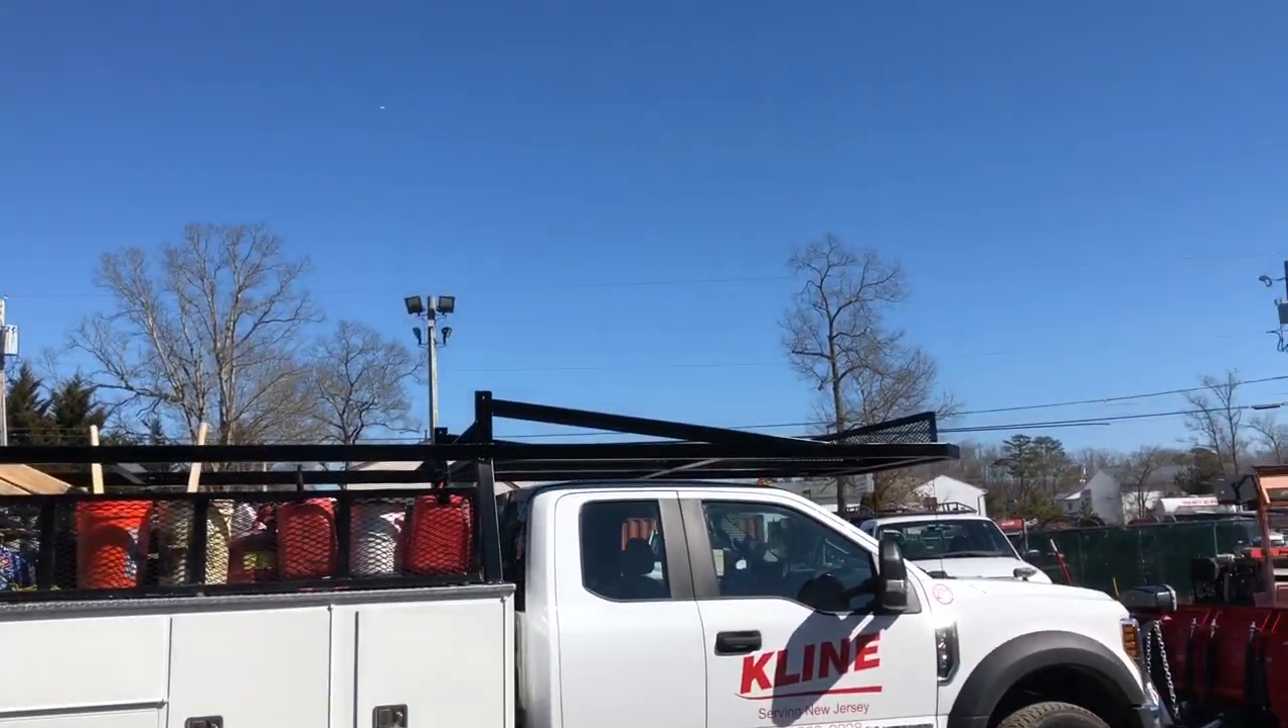There it is the rack fully installed with the shovel bins.